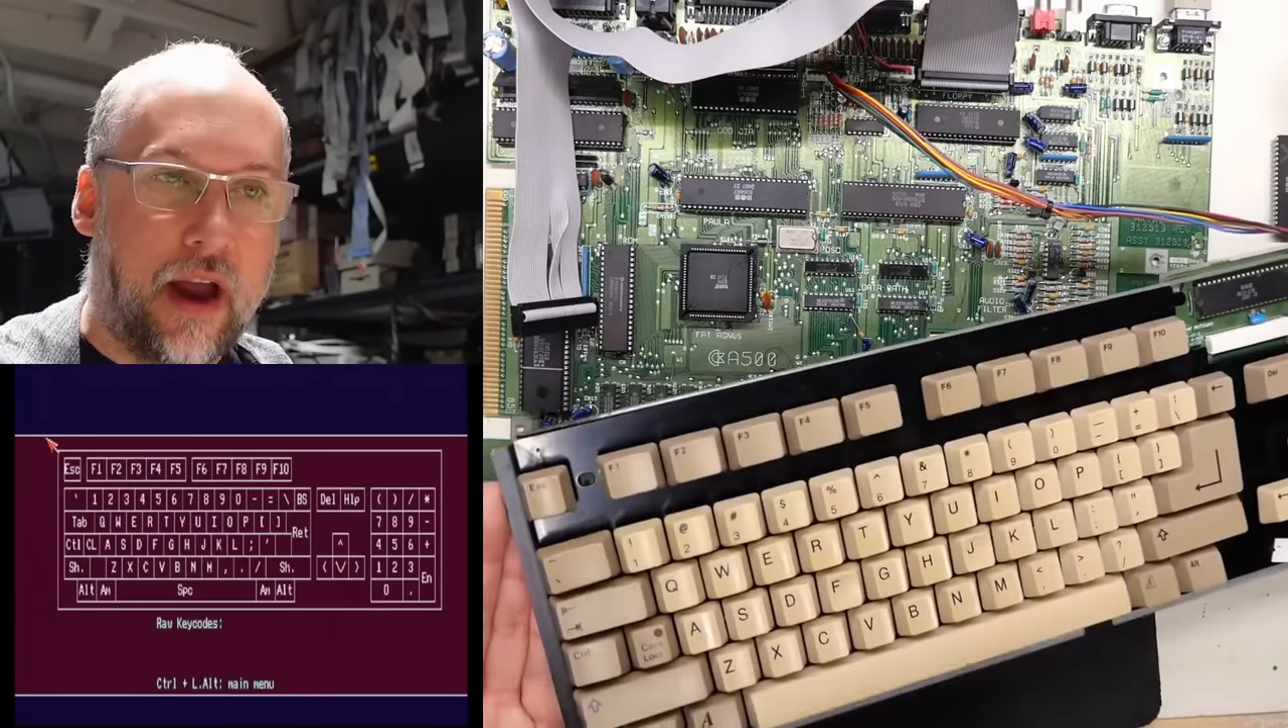It's the next day and the keyboard is back together and looking much, much cleaner.